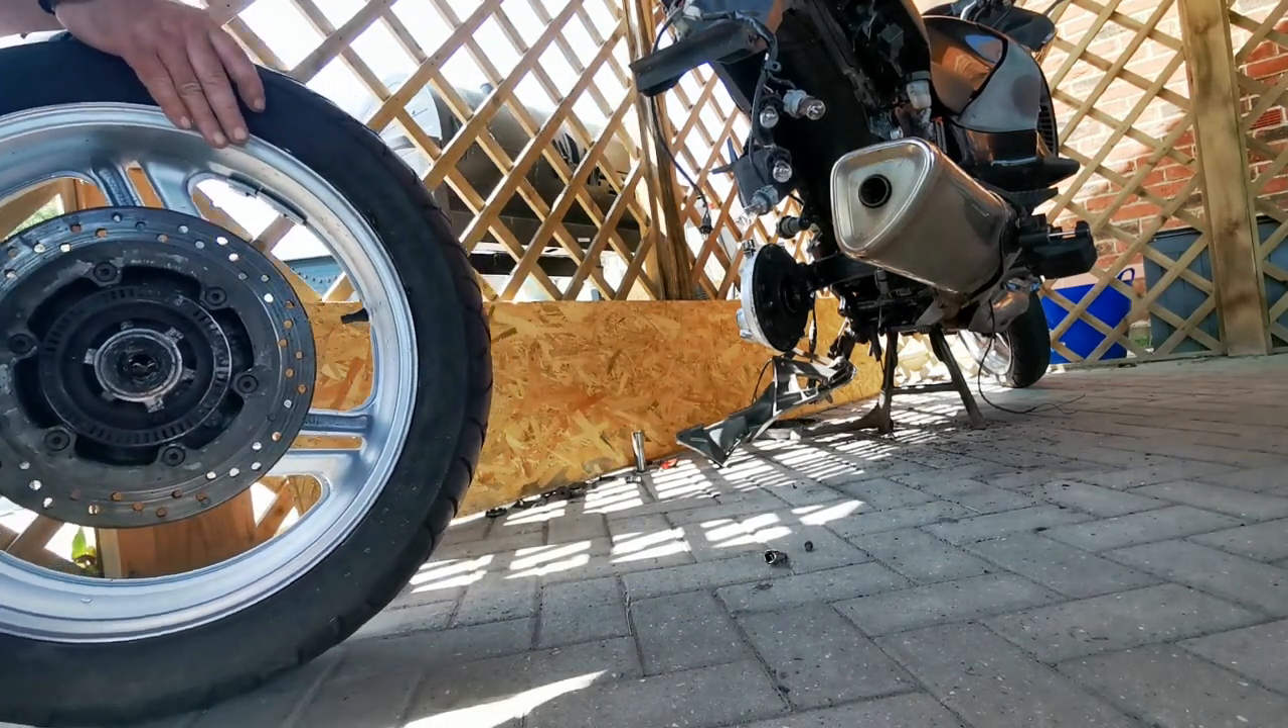Right, so I've got the, uh, the disc back on.